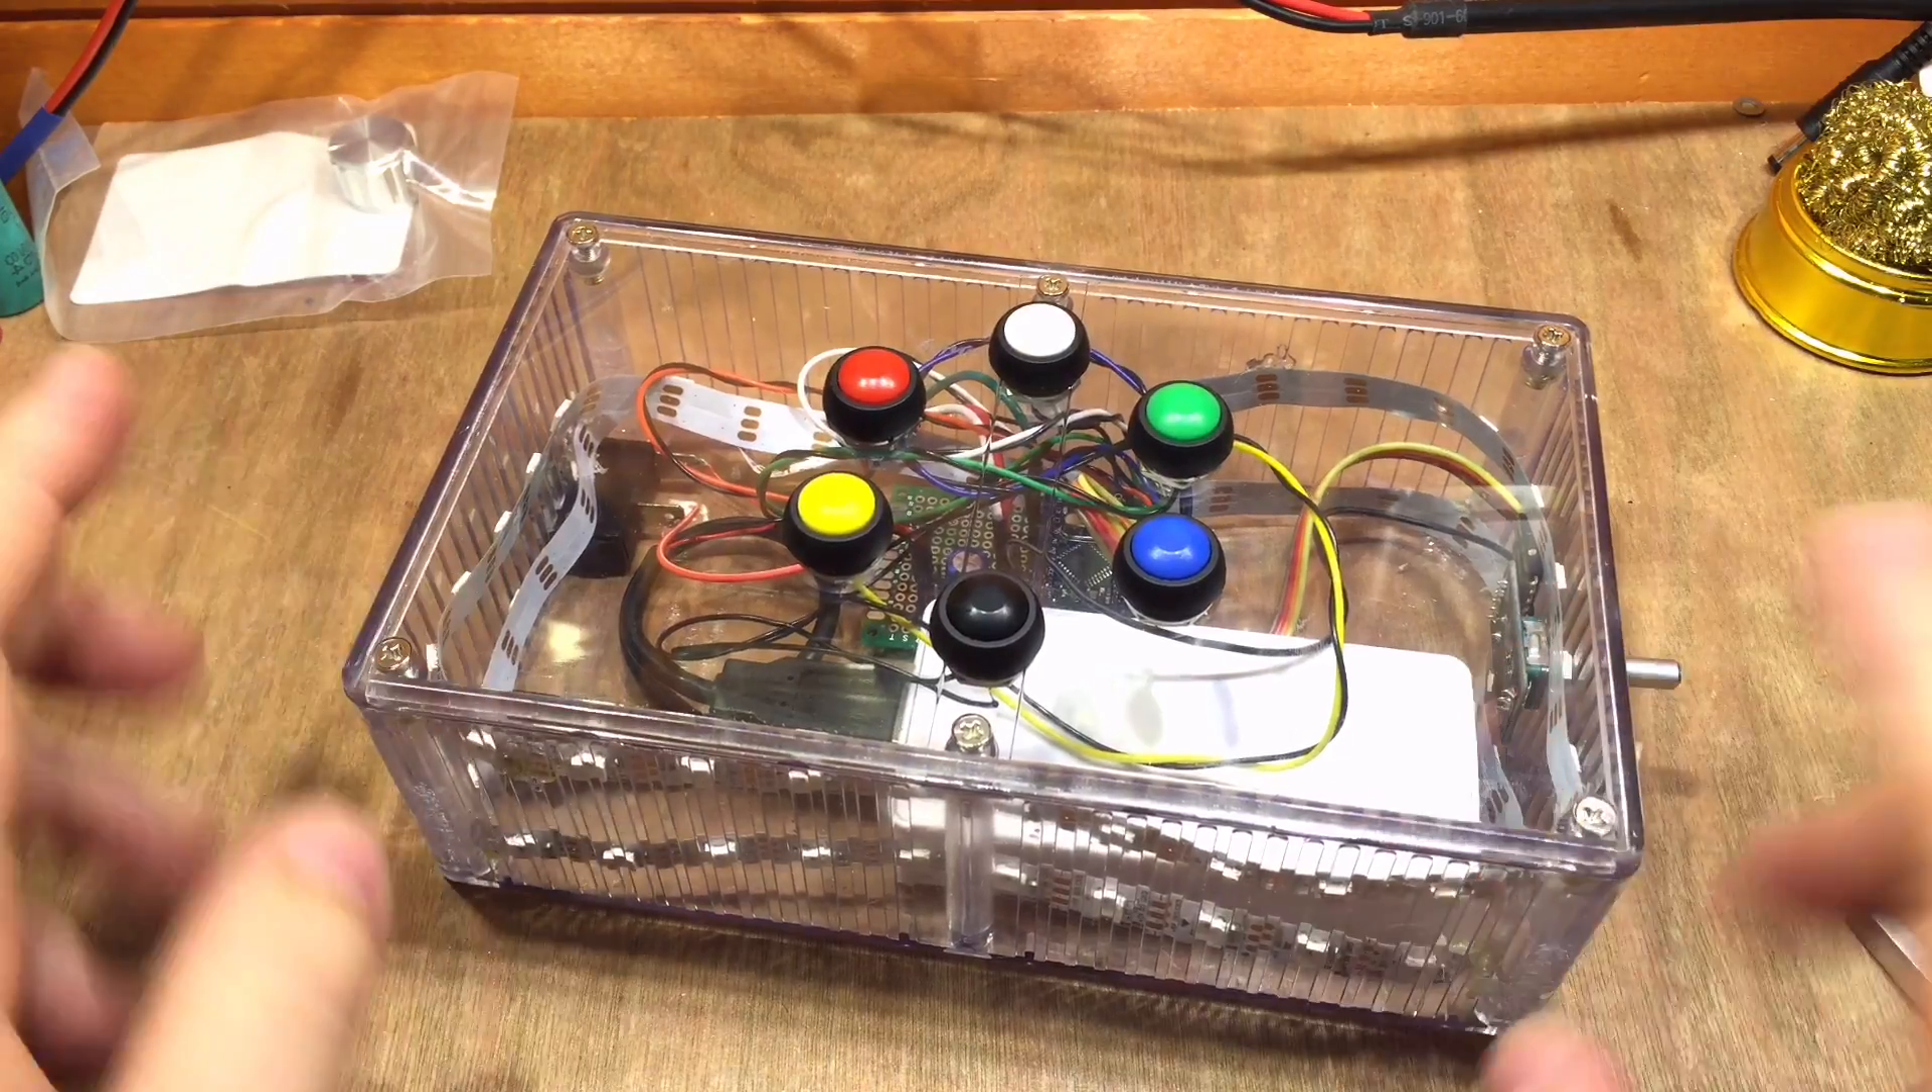So I've screwed the lid down so it's nice and secure.